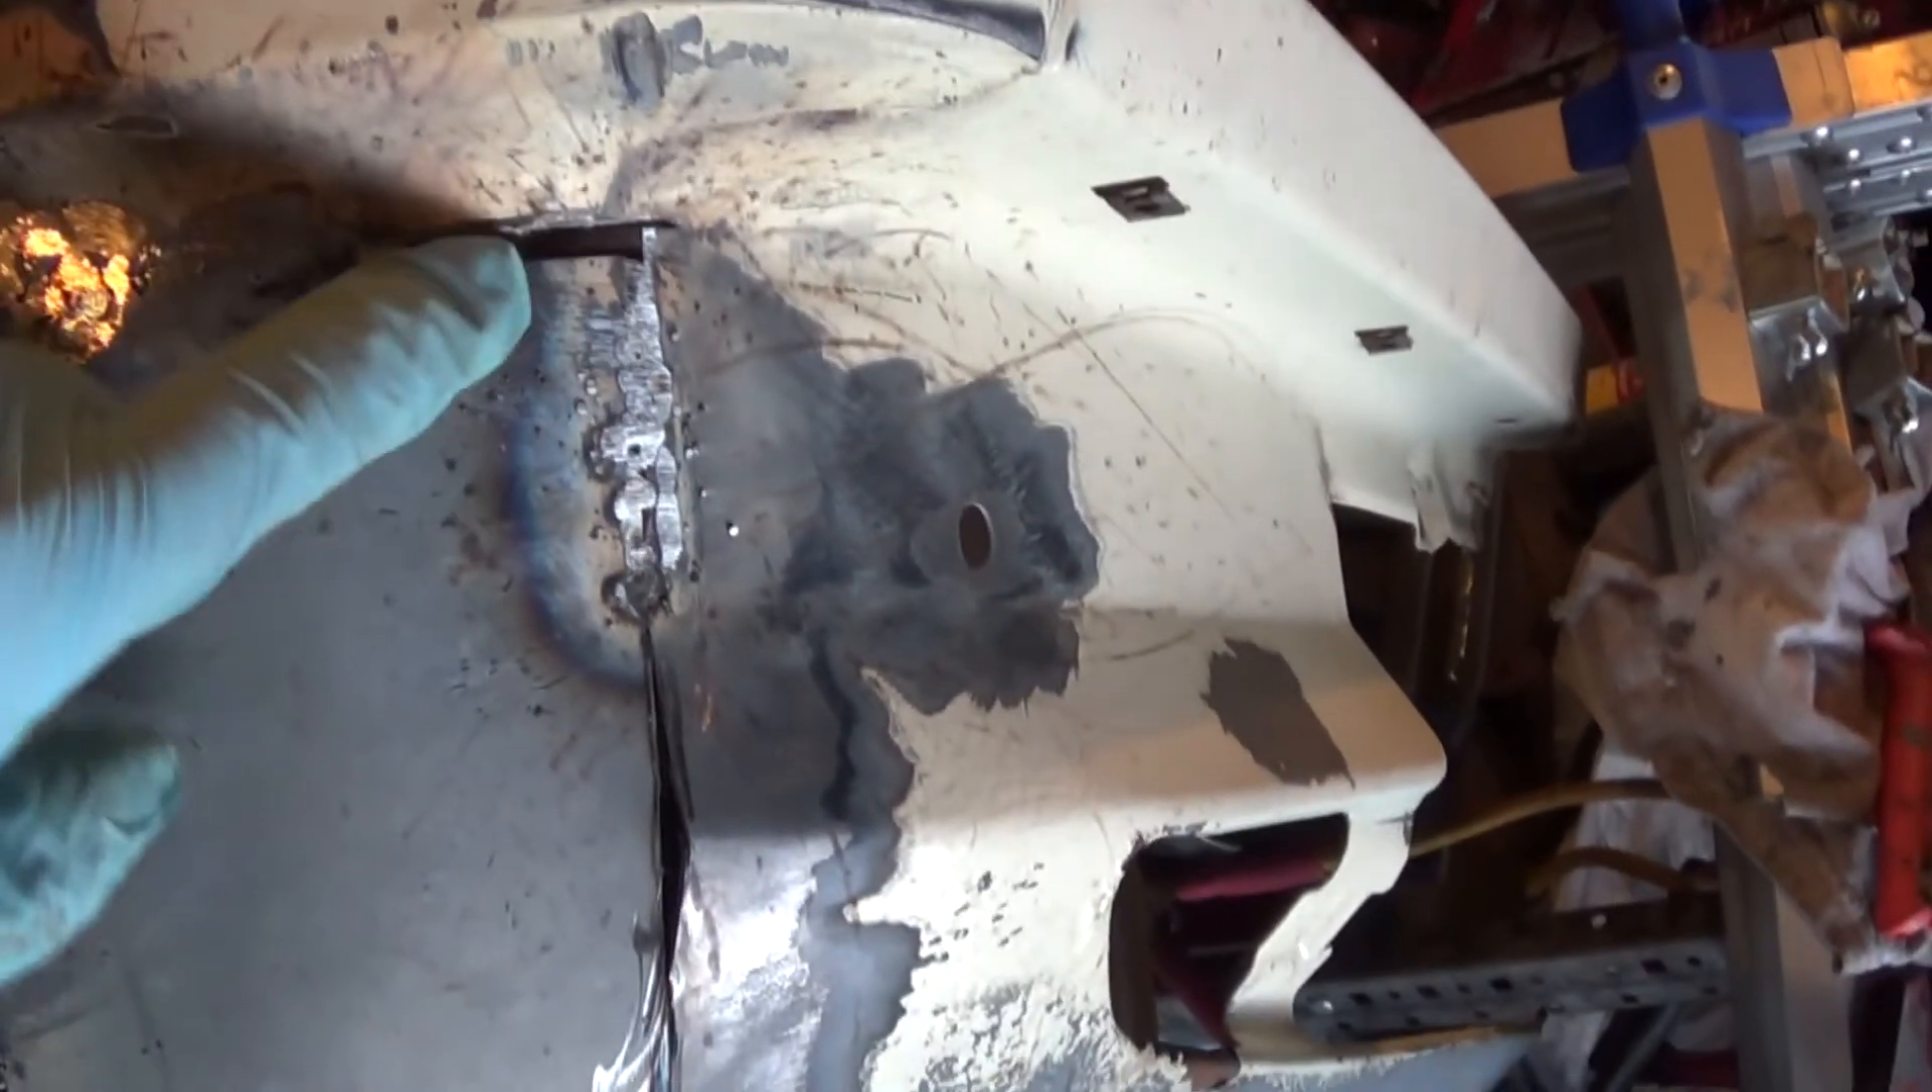And I miscalculated a bit and had a couple of gaps here which I'm filling along the way.